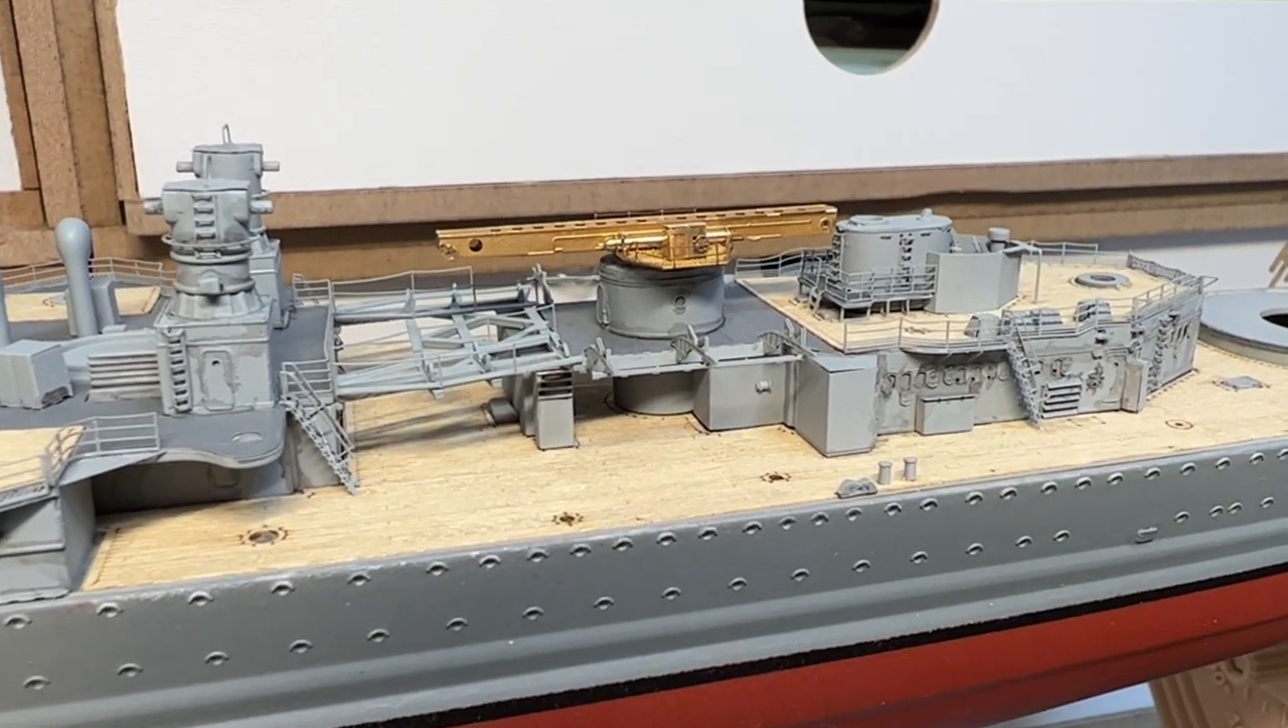Otherwise I have also been assembling the catapult so that is now of course just dry fitted.